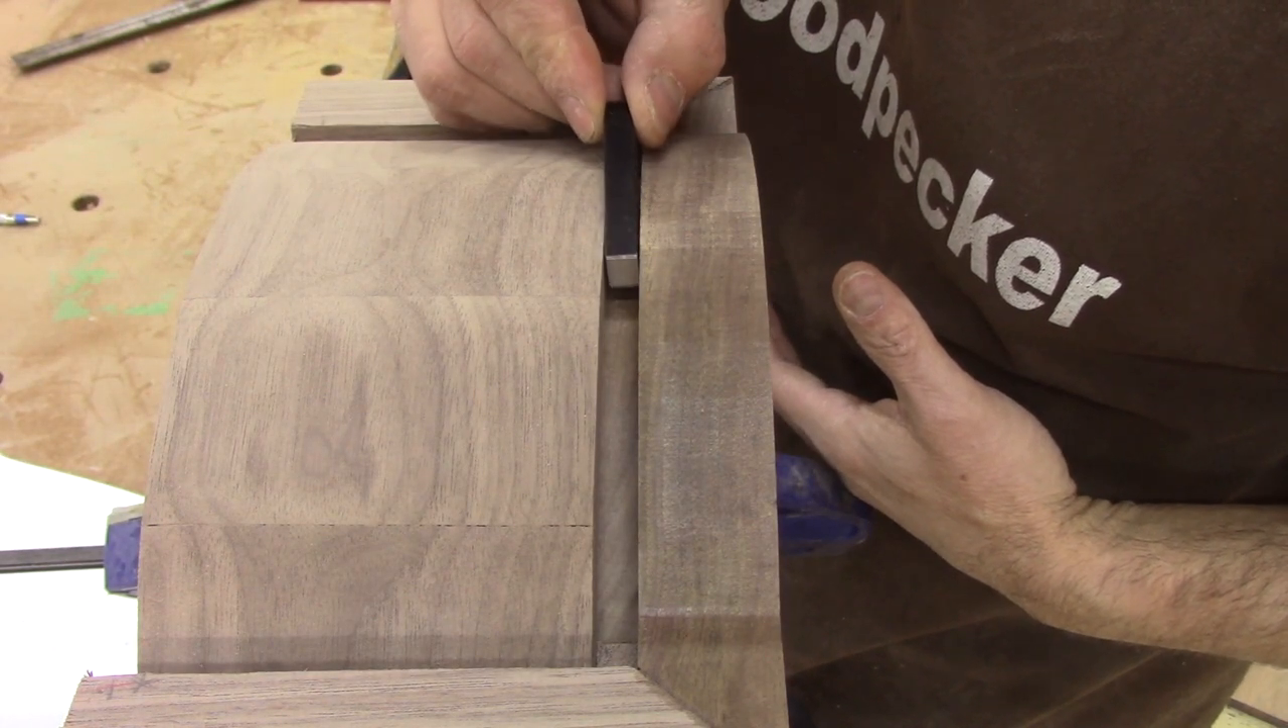I need to push the molding forward. But doing that leaves me with a gap here.